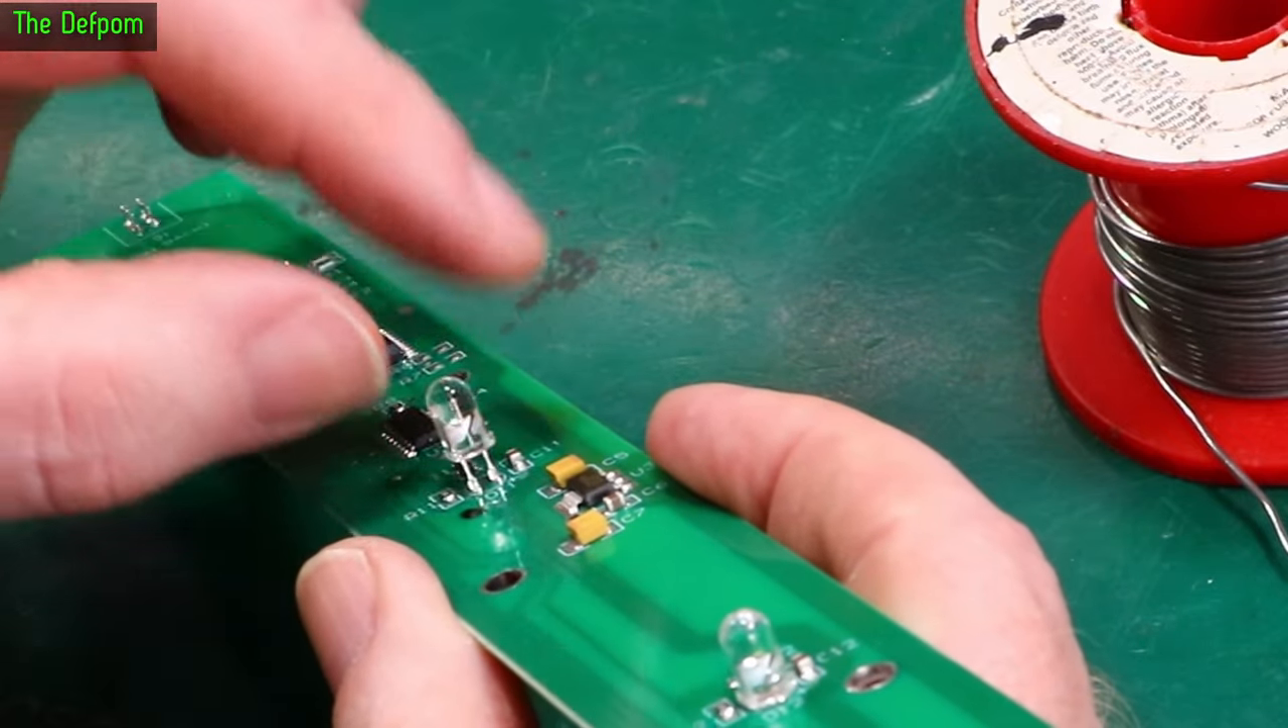And you see it stops on those flats on the legs which is no good. We've got to get these to sit right down.